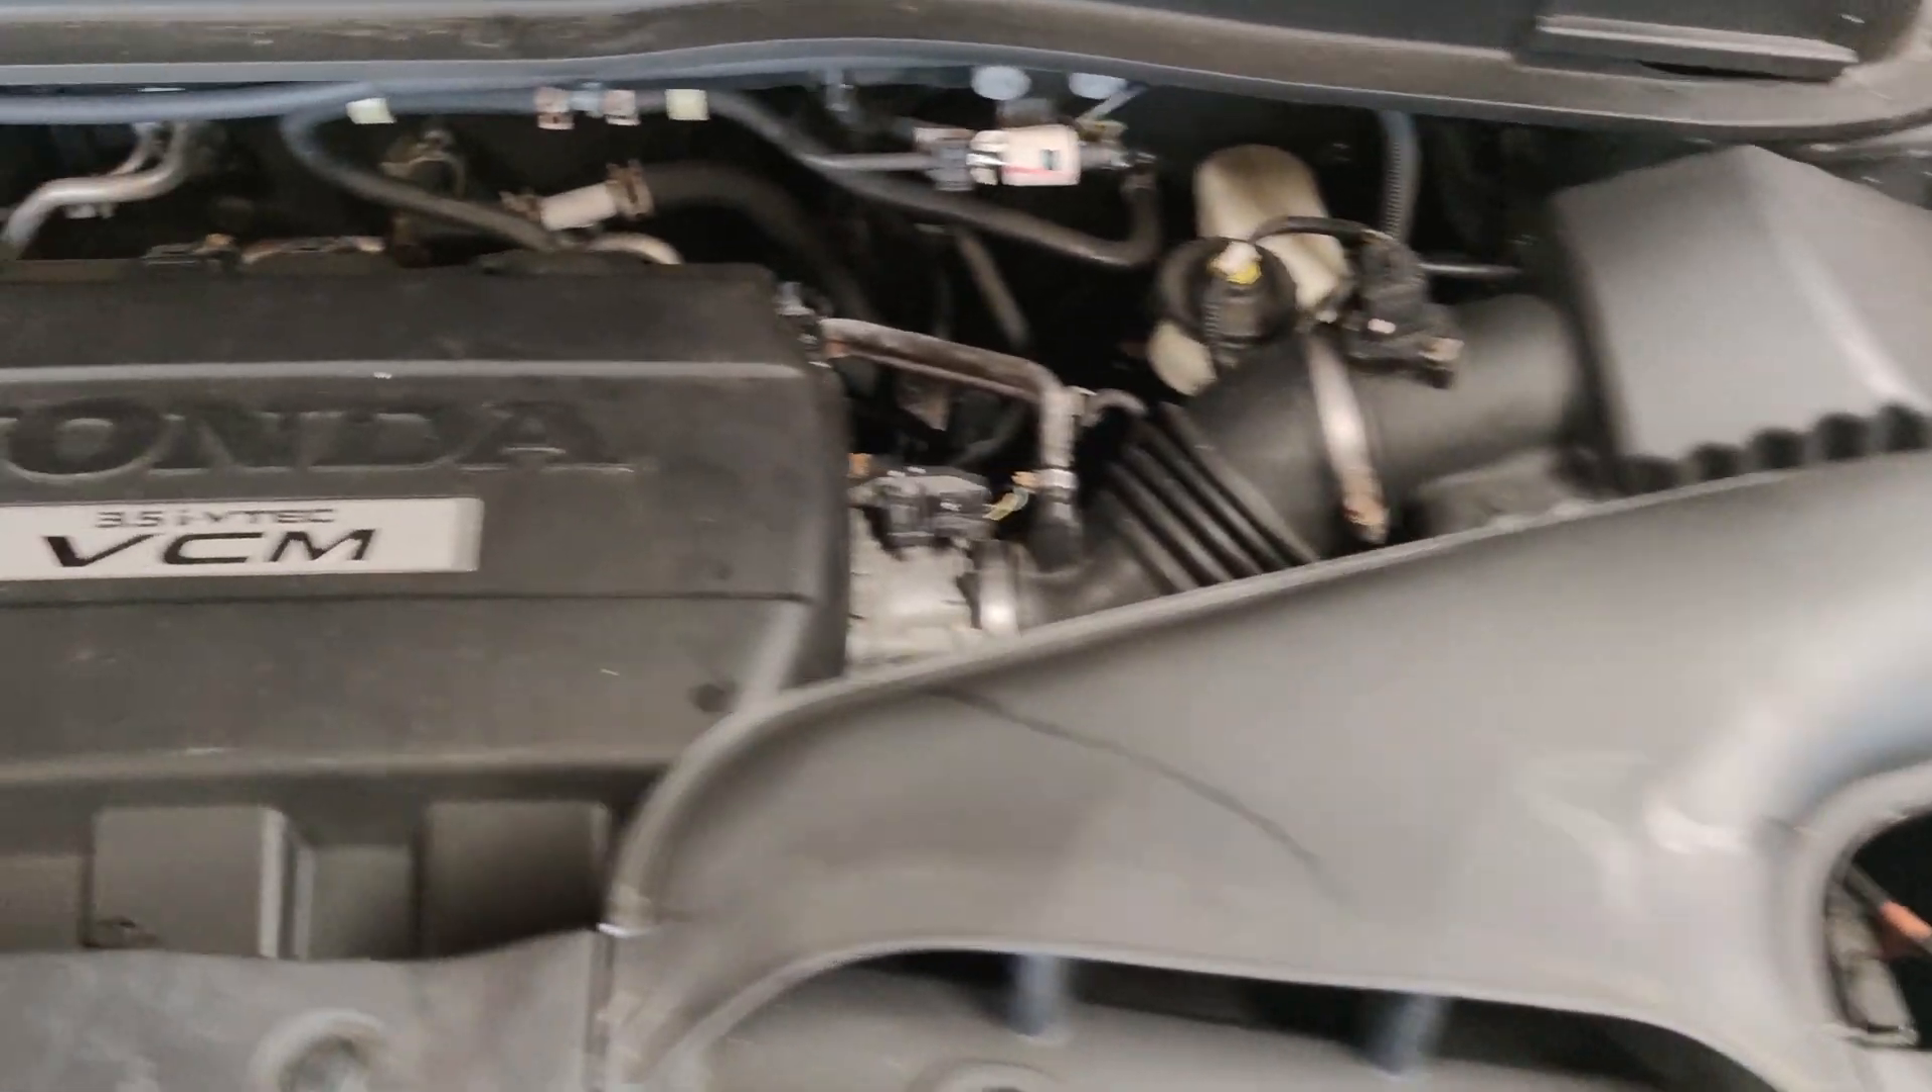We got all our covers put back together.